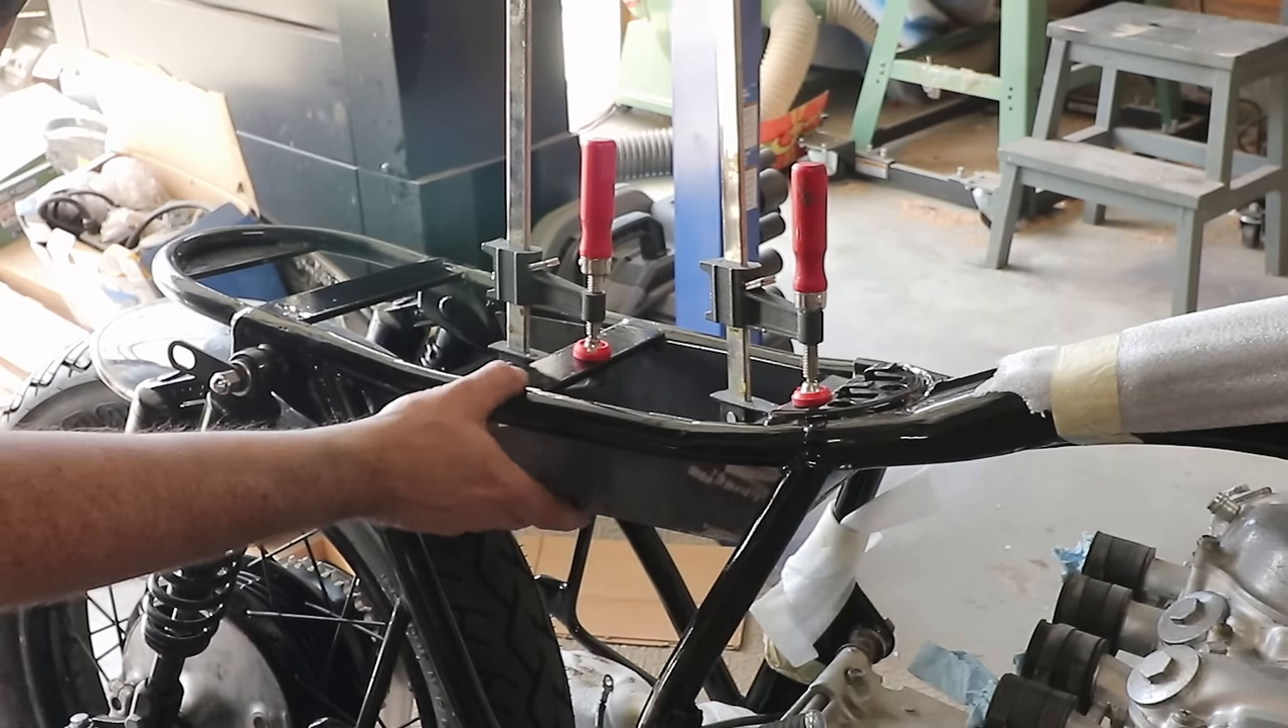All right, the battery box is clamped in place. Looks awesome.